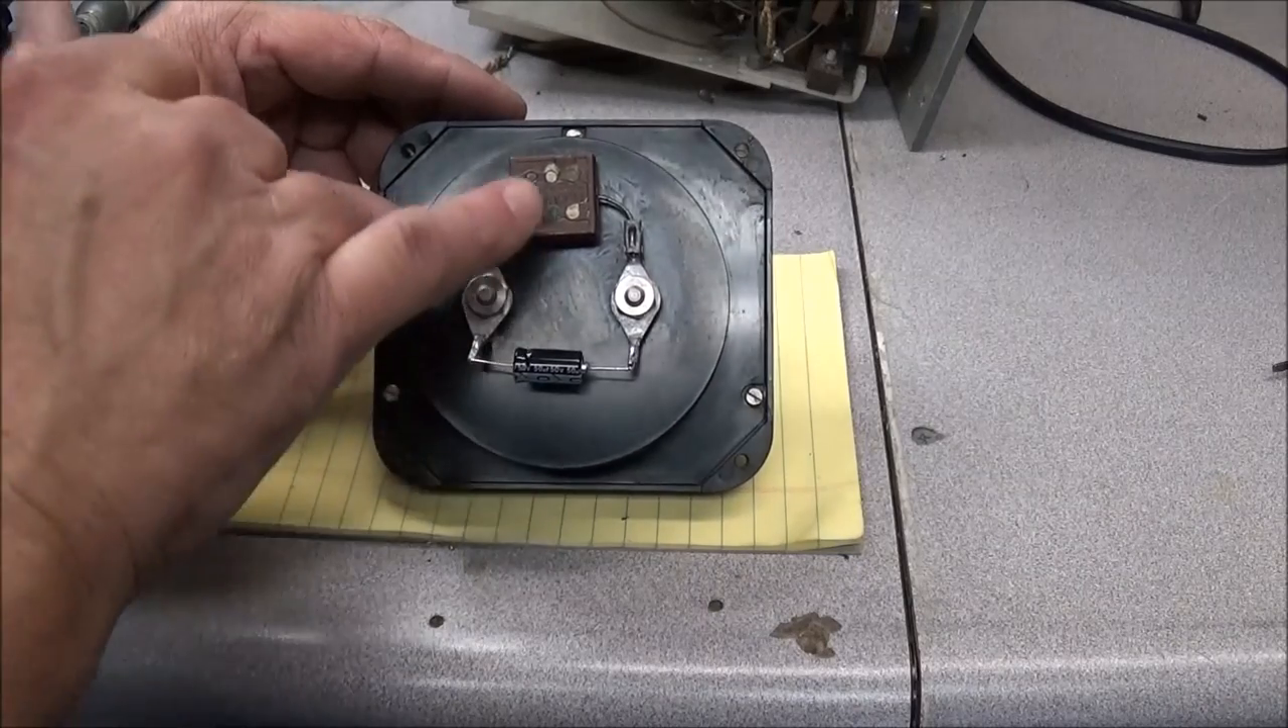And I've got the new 50 microfarad, 50 volt capacitor installed.